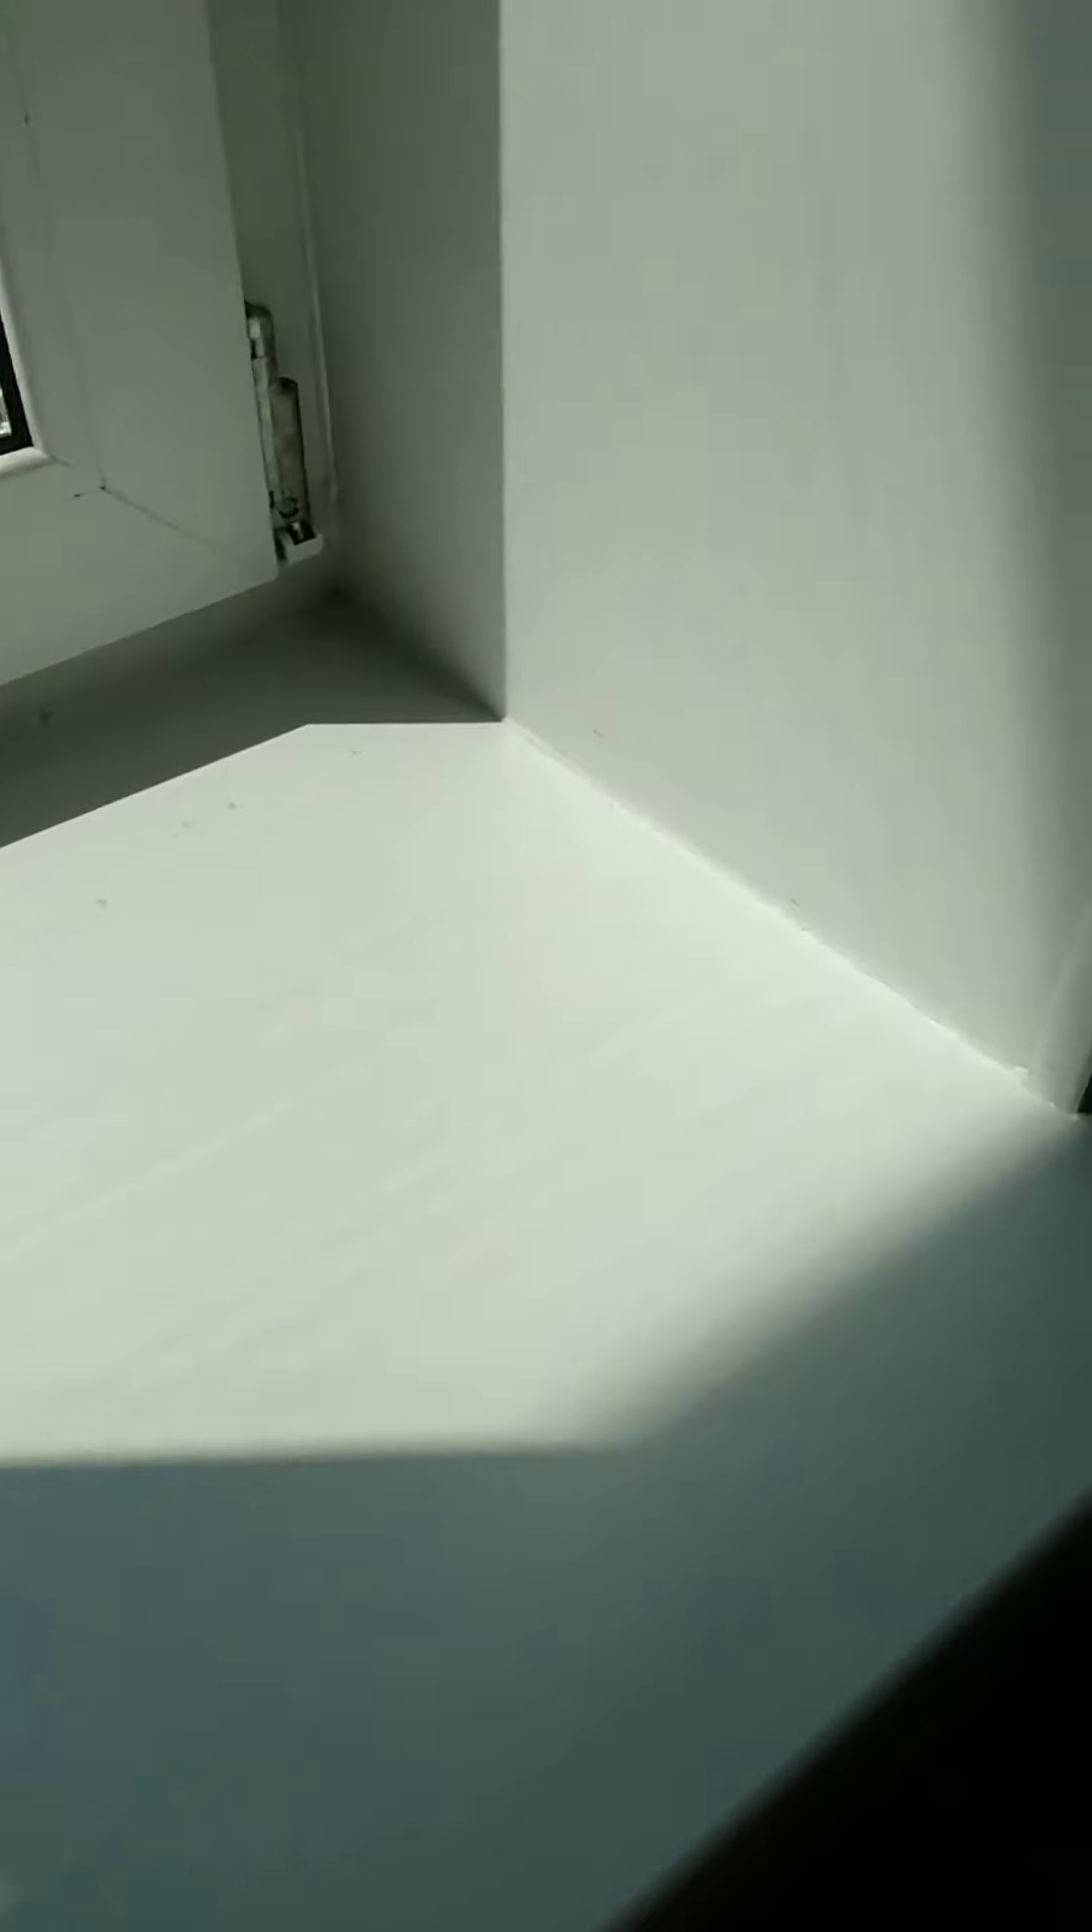Все, значит, подоконник установили. Откос установили. Все замазали.